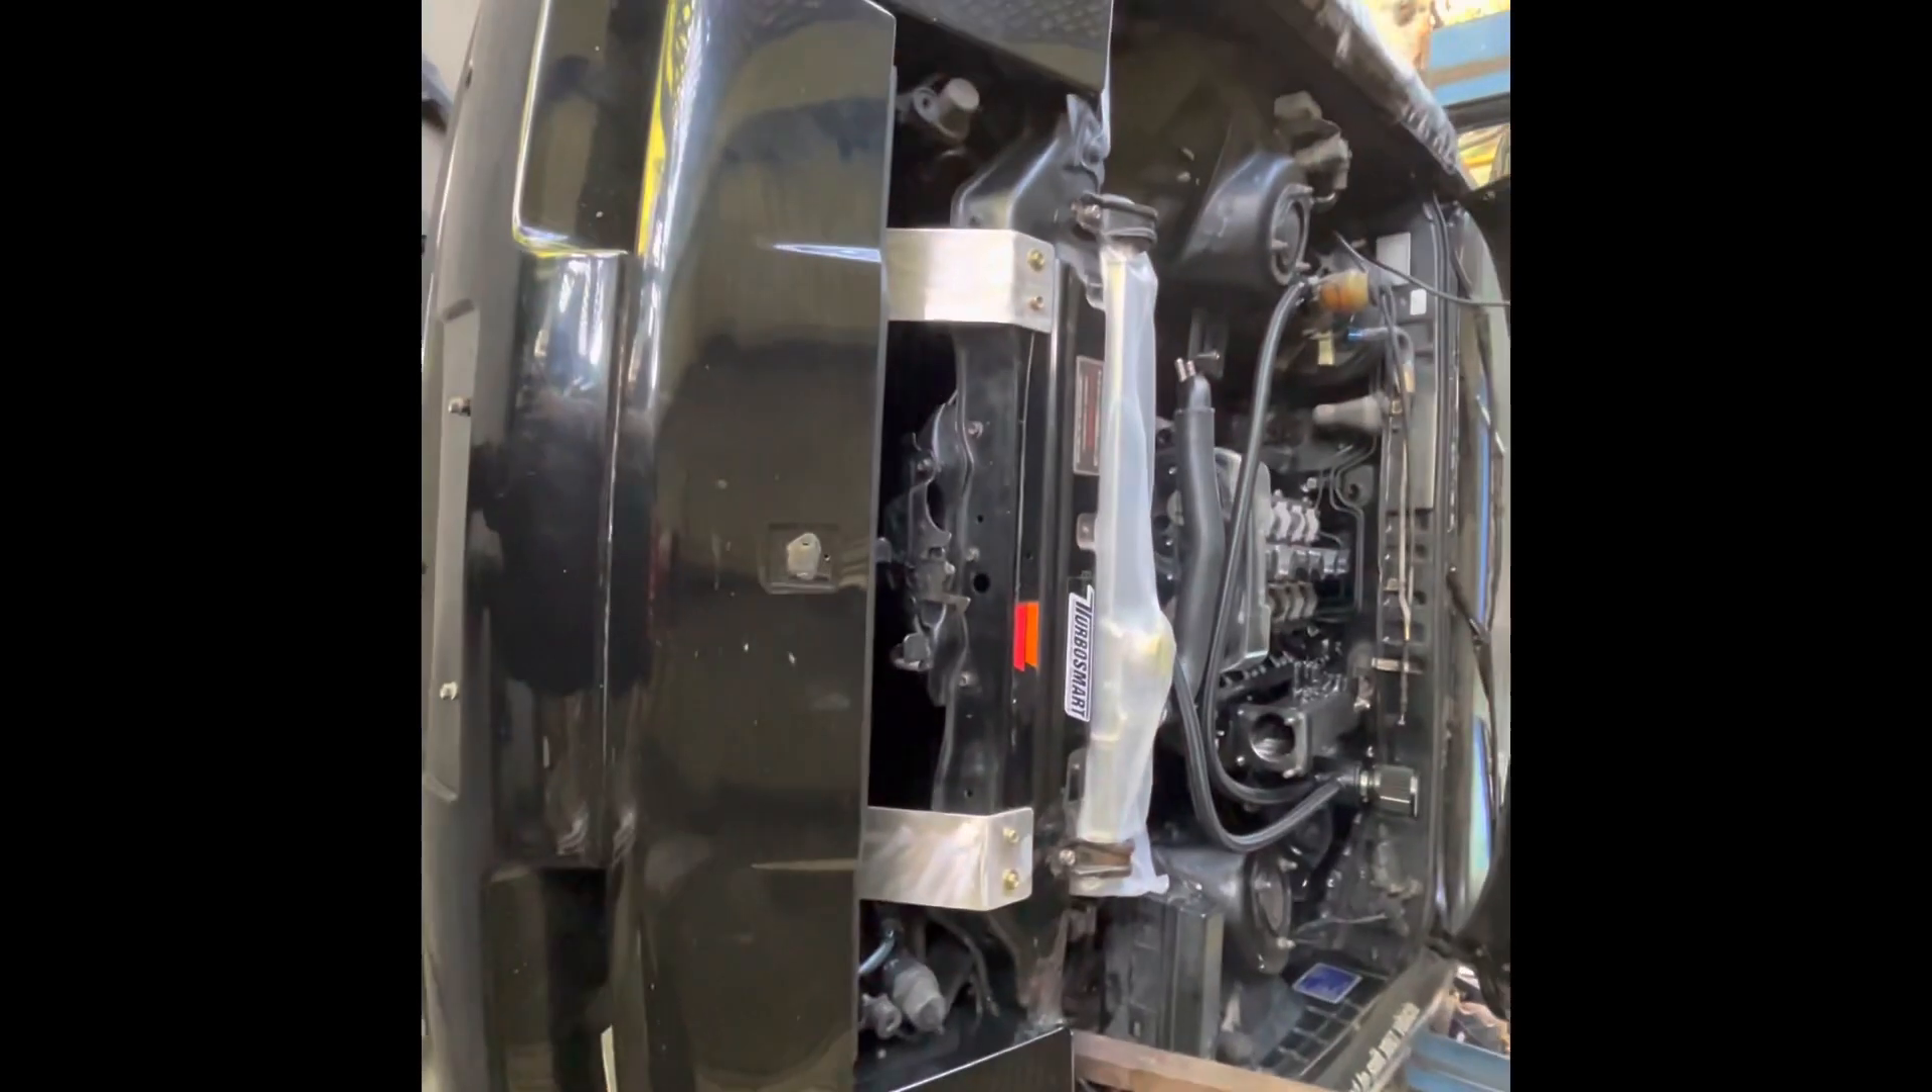That's the finished brackets from the top some temporary bolts in there for now until we get some more stainless fasteners.